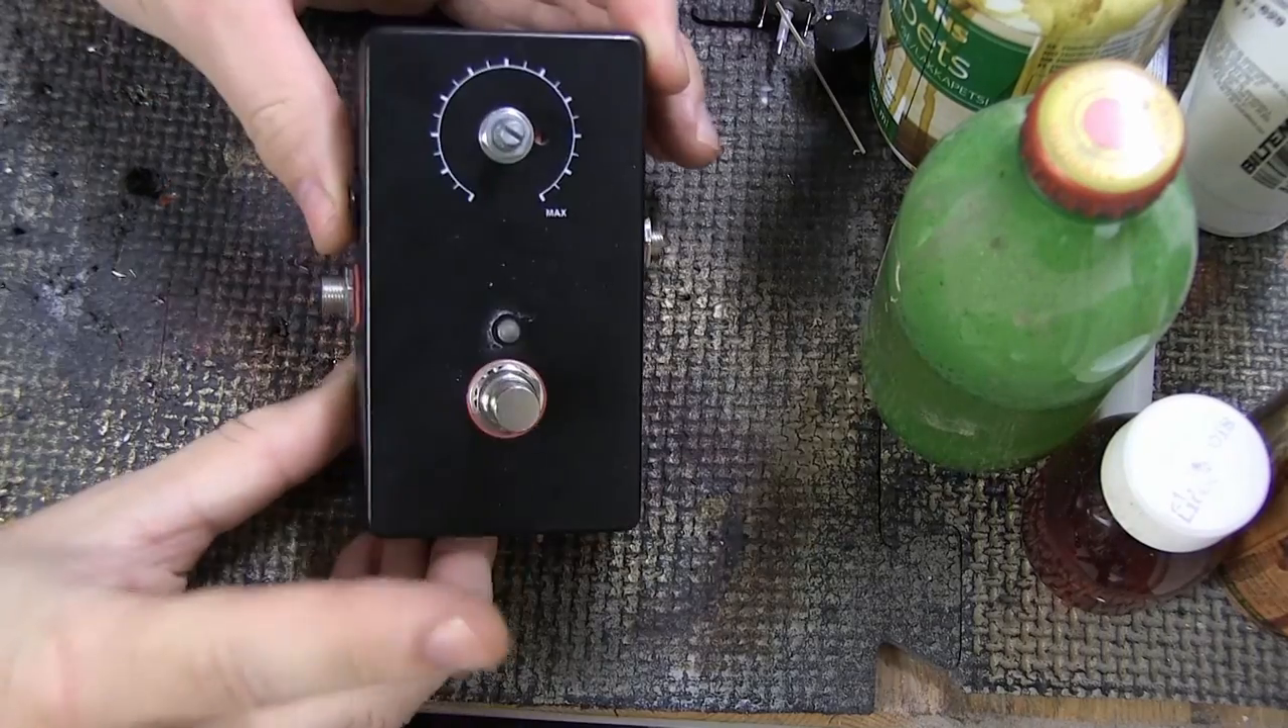And all I've done is that I've put the part in the hole they are to go in. So, for example, the switch is in the hole for the switch.